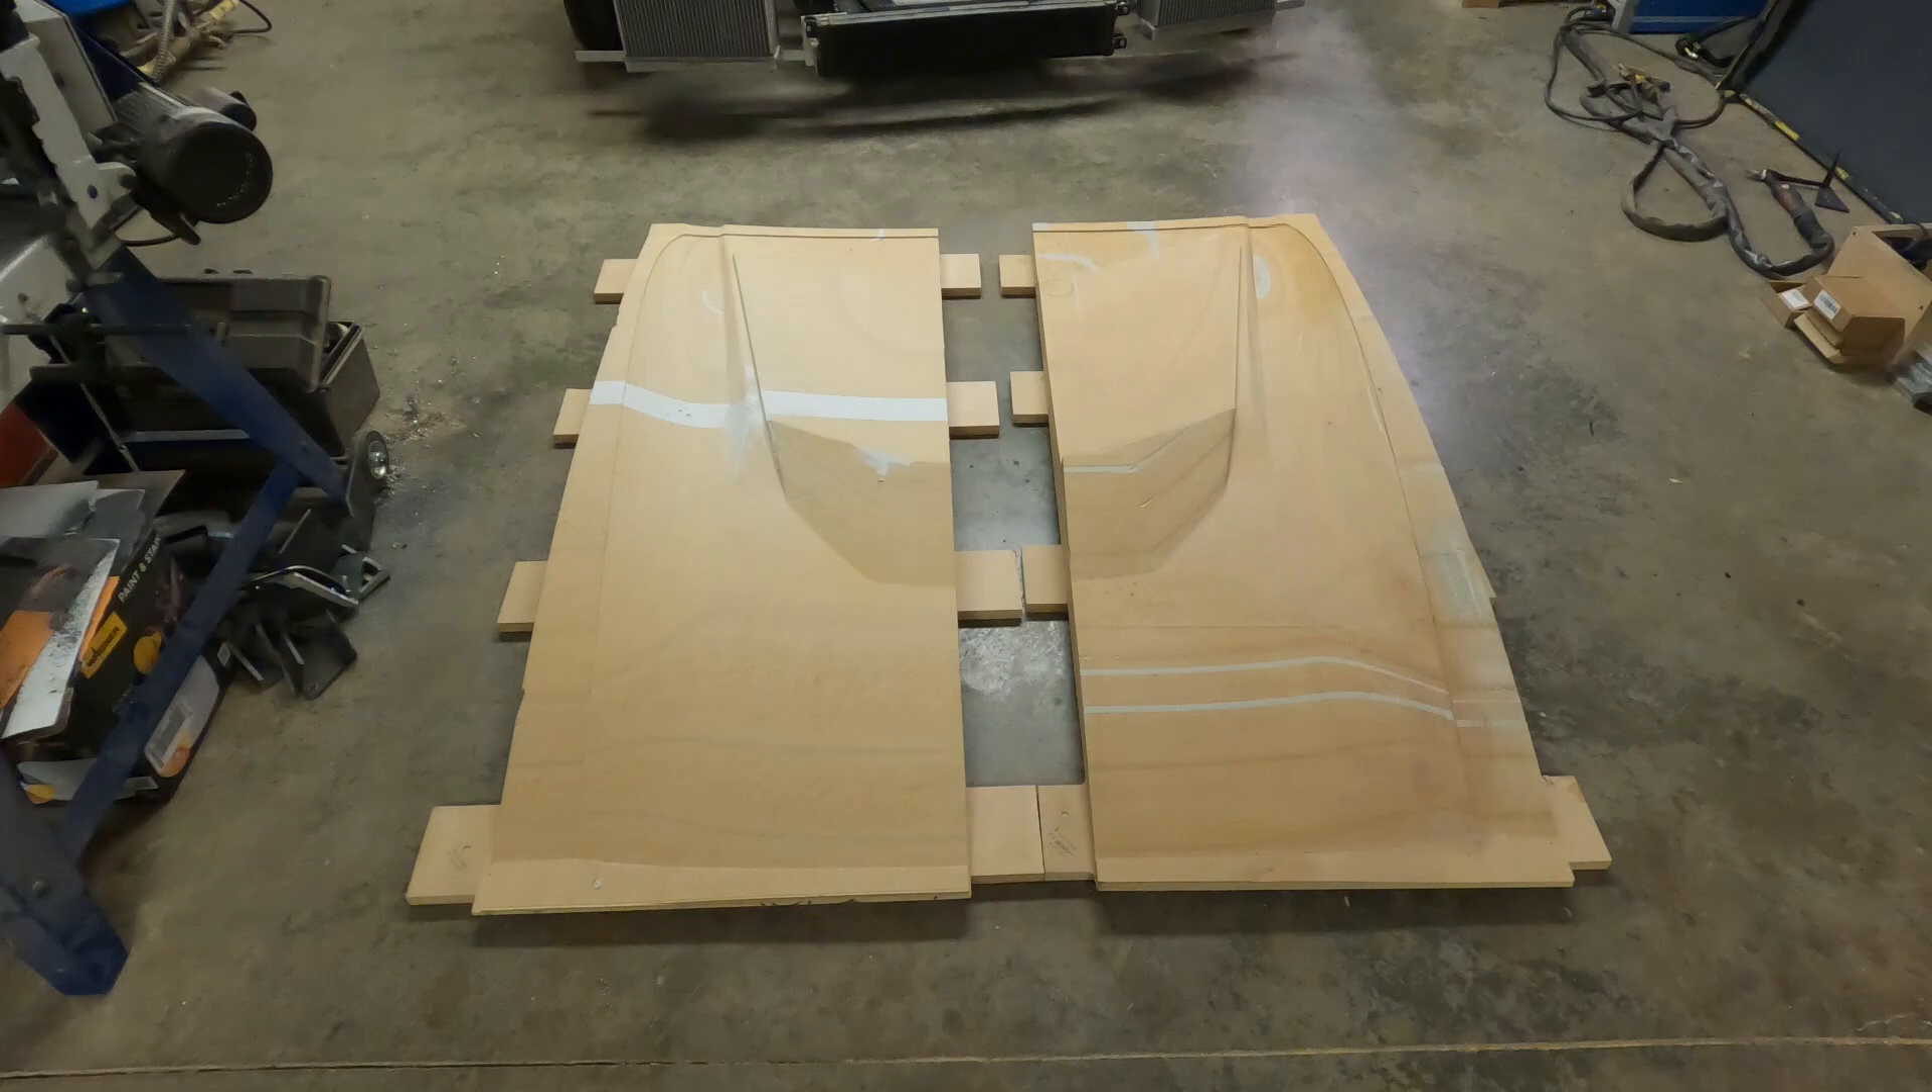I need to remove the spacer pieces off the back and get these two halves glued together so I can start finishing this mold.